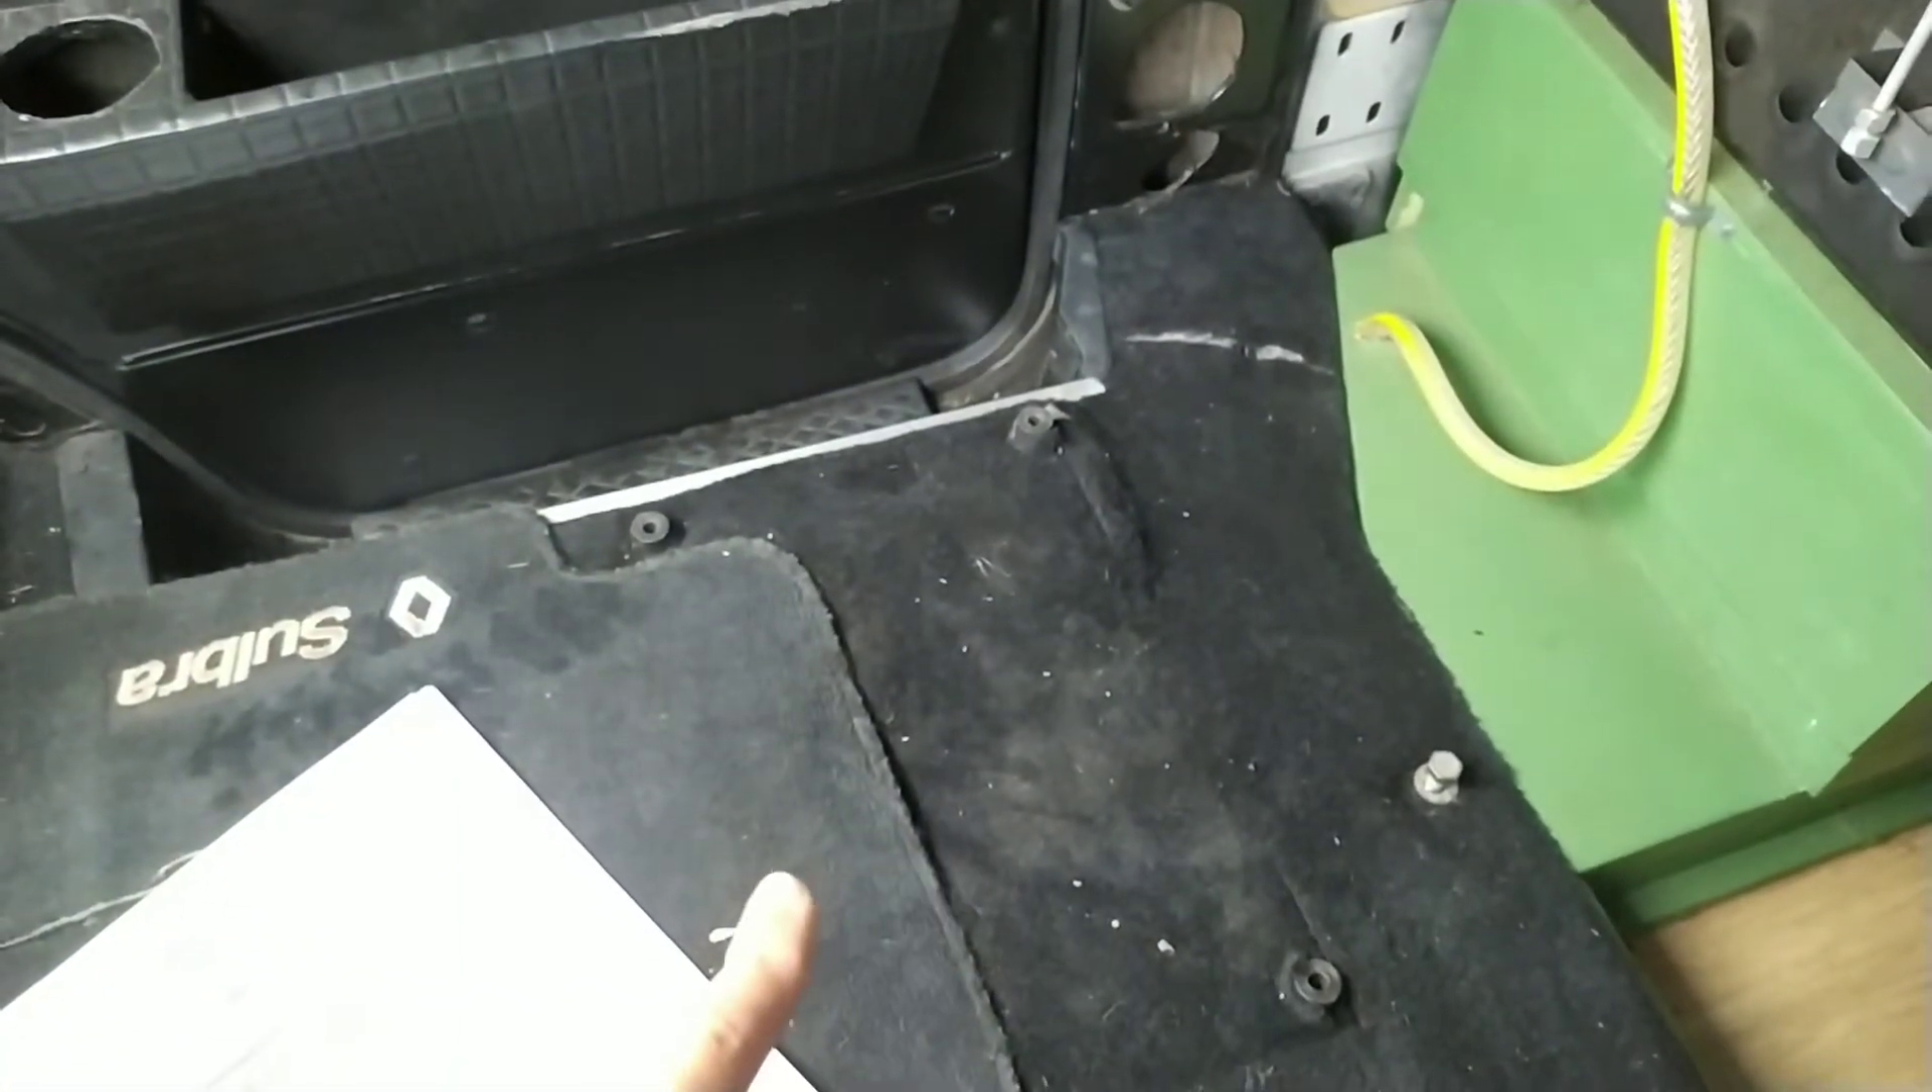O banco eu não coloquei ainda.